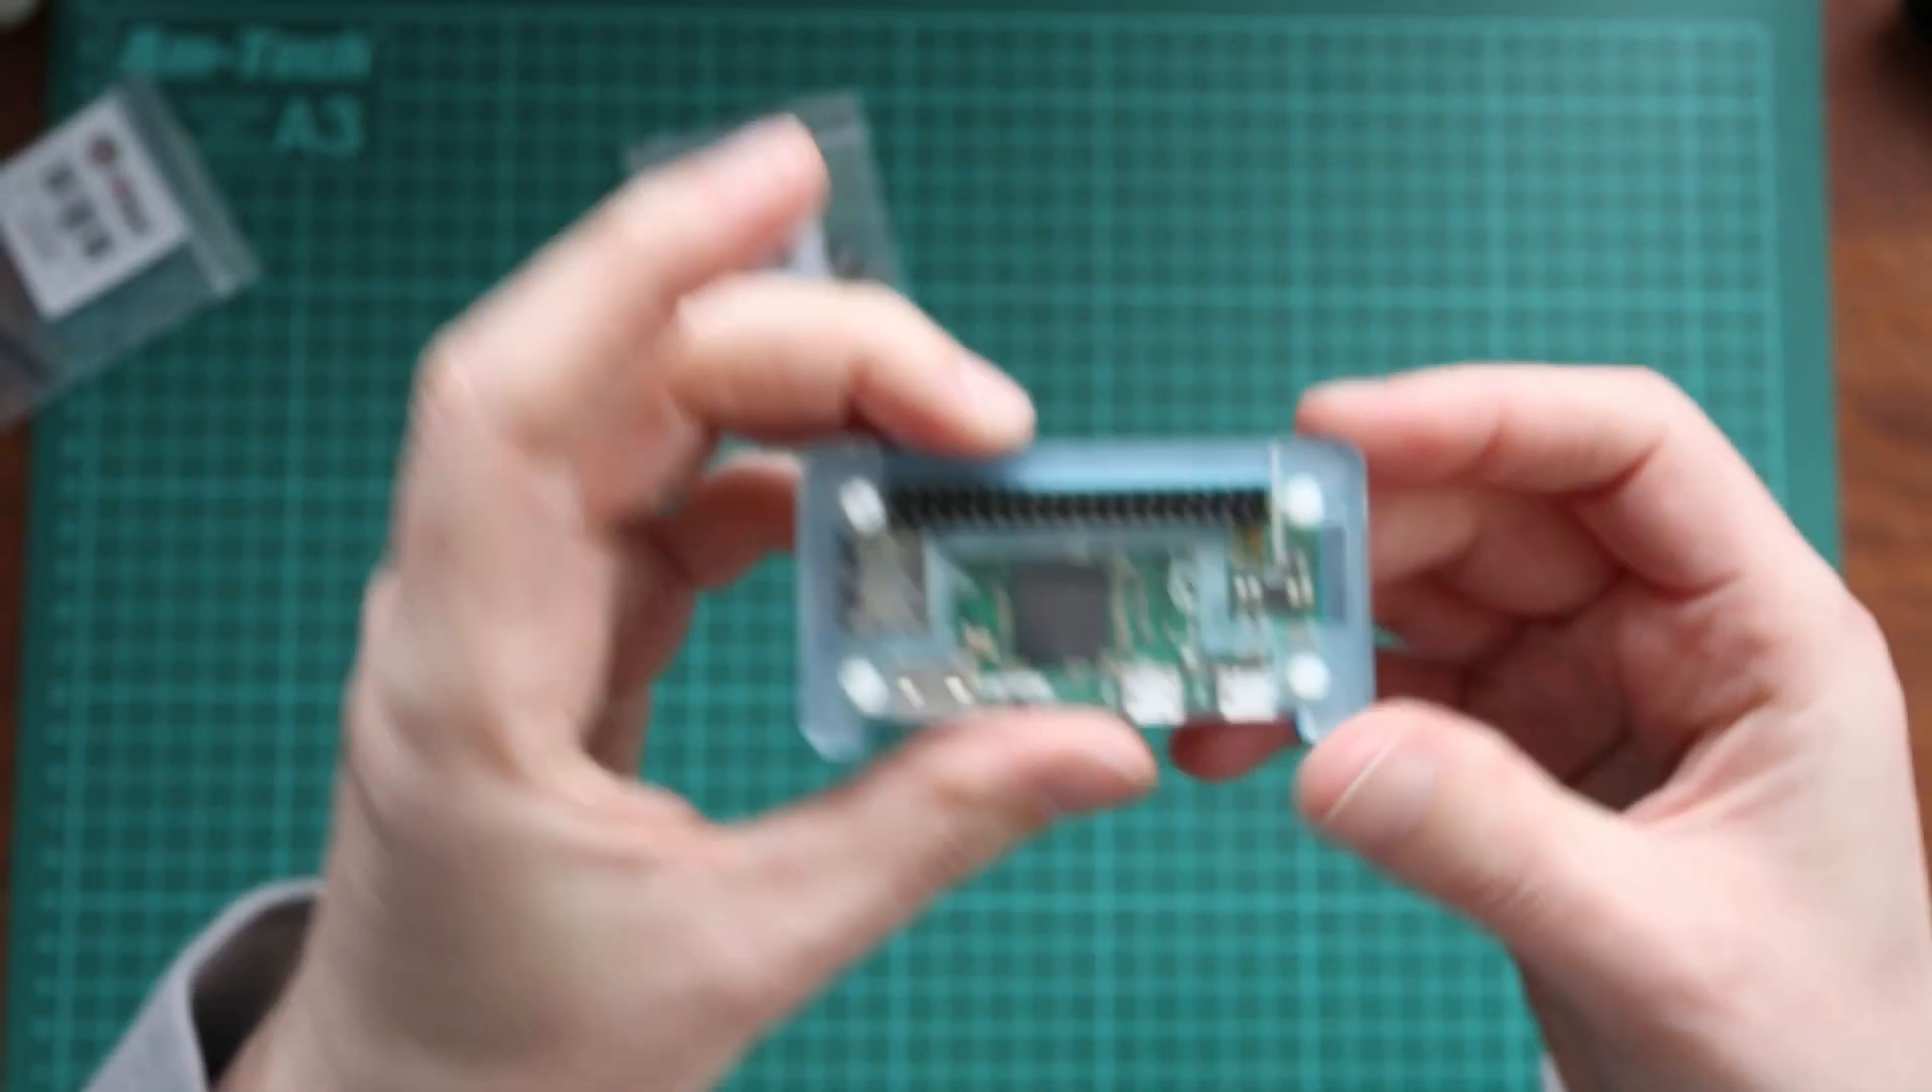Basically this is a Pi Zero and I've put a header pins on that.